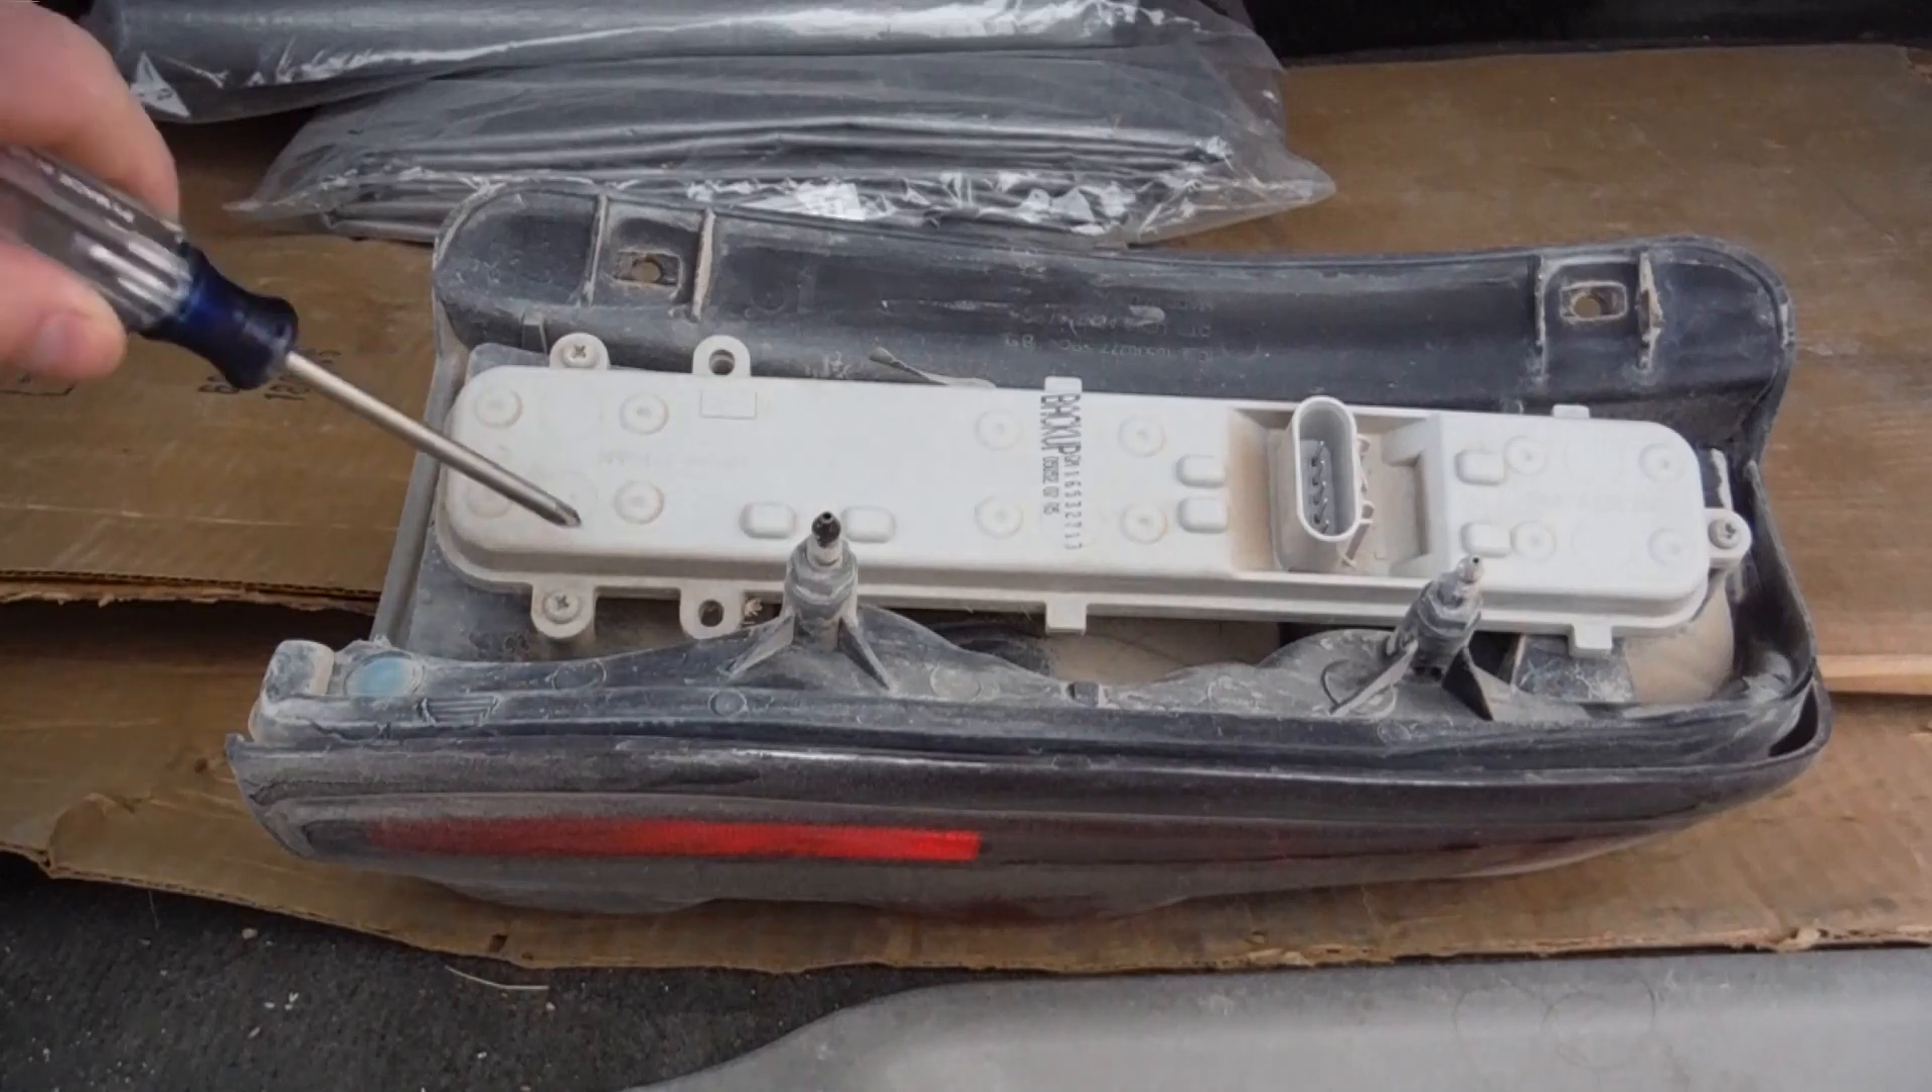You can see now that we've got our light fixture off, we can go ahead and get to work on replacing the bulbs.